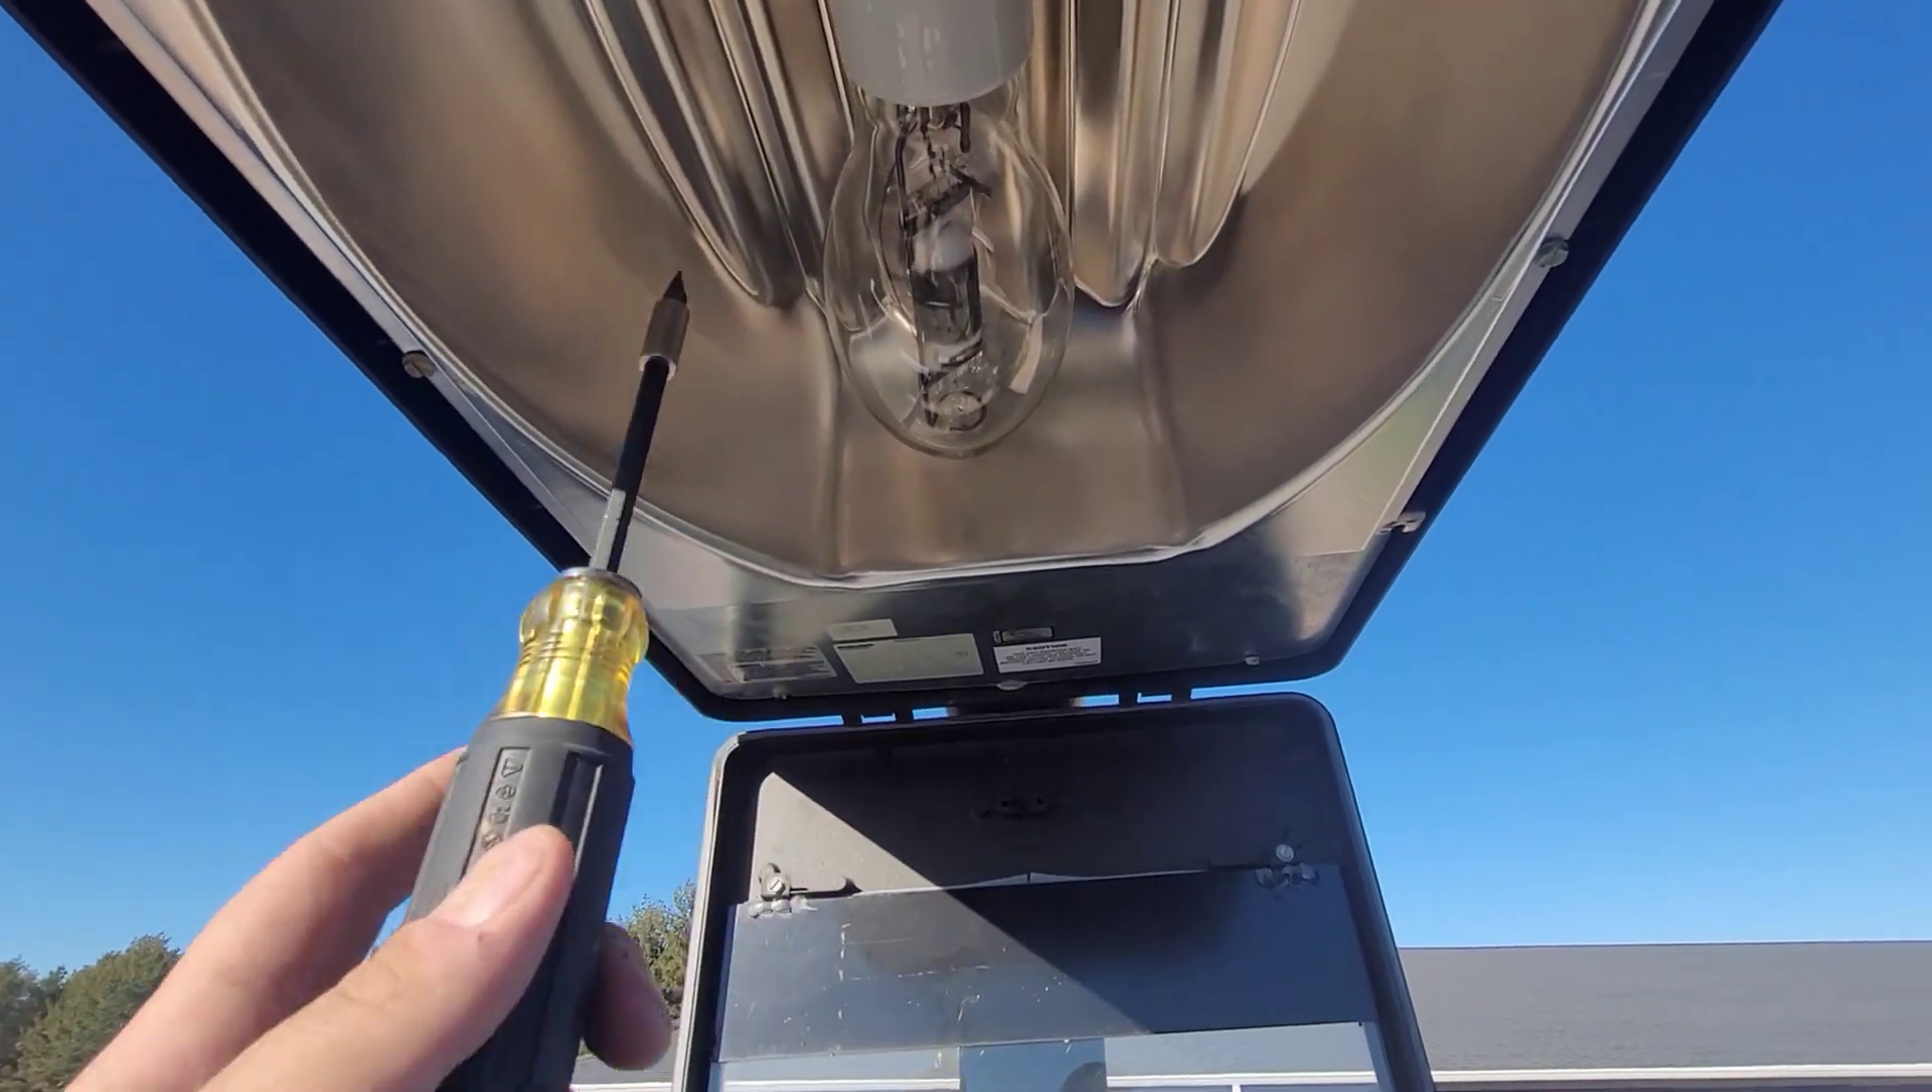So we got the light open we just need to remove this lamp.